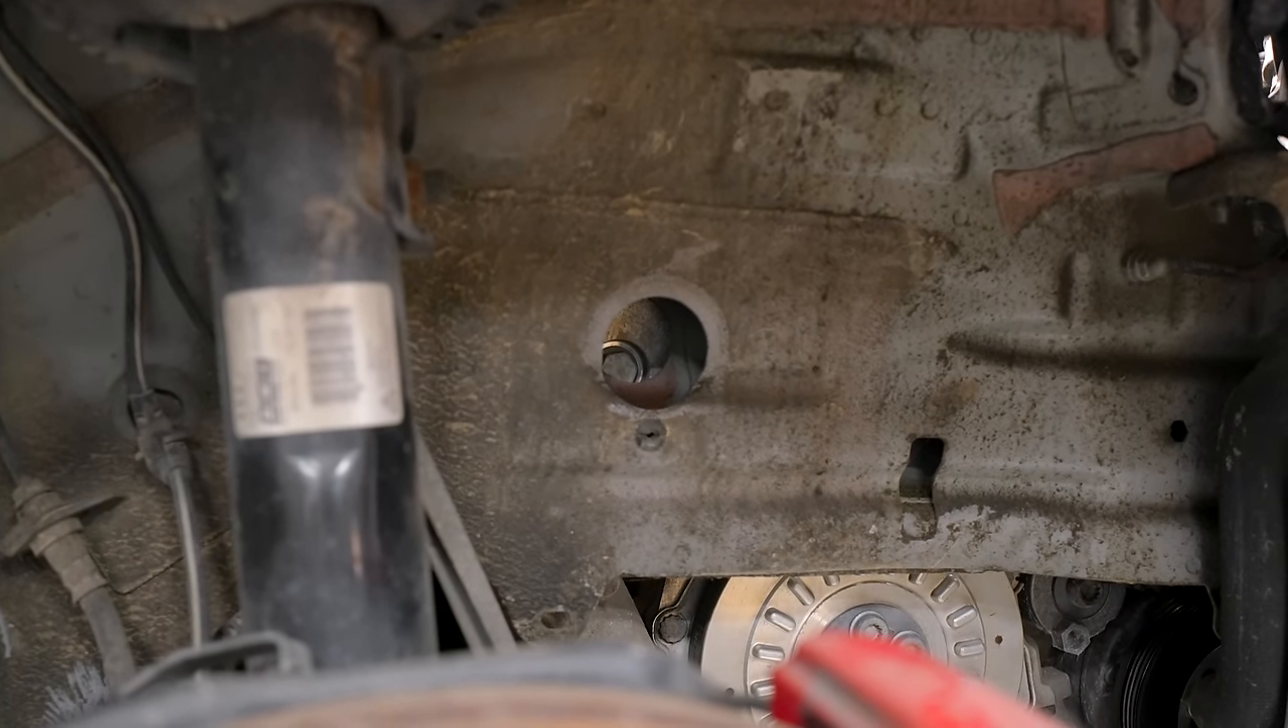Come look at how offset this bolt hole is from the bolt.